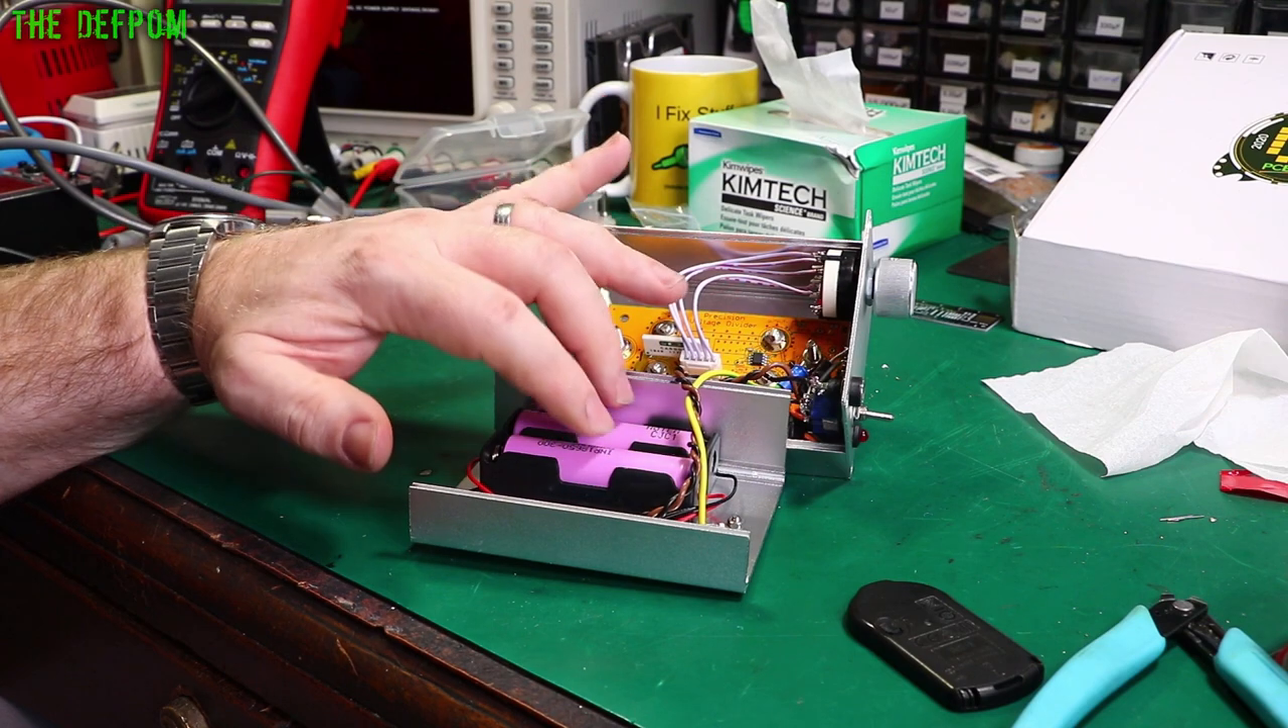I've put the batteries in.